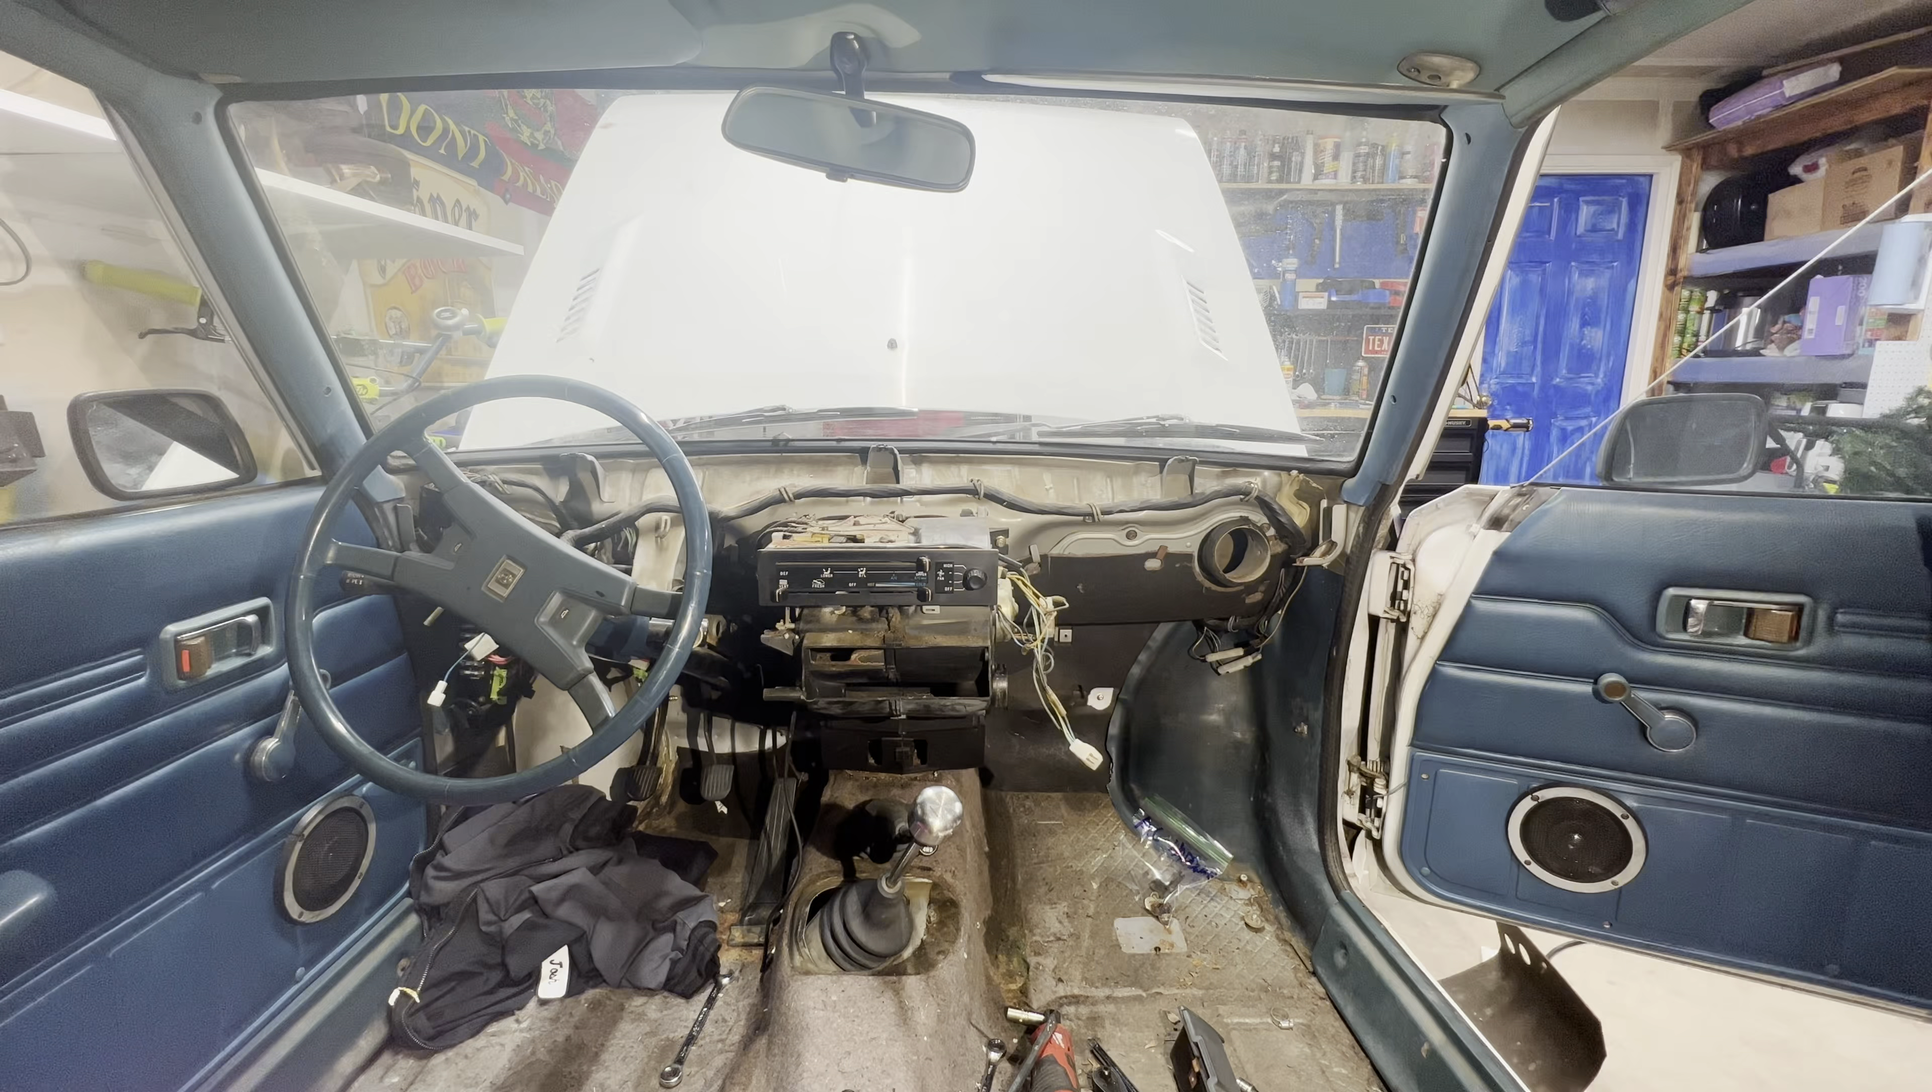That's the dashboard out of the subaru.